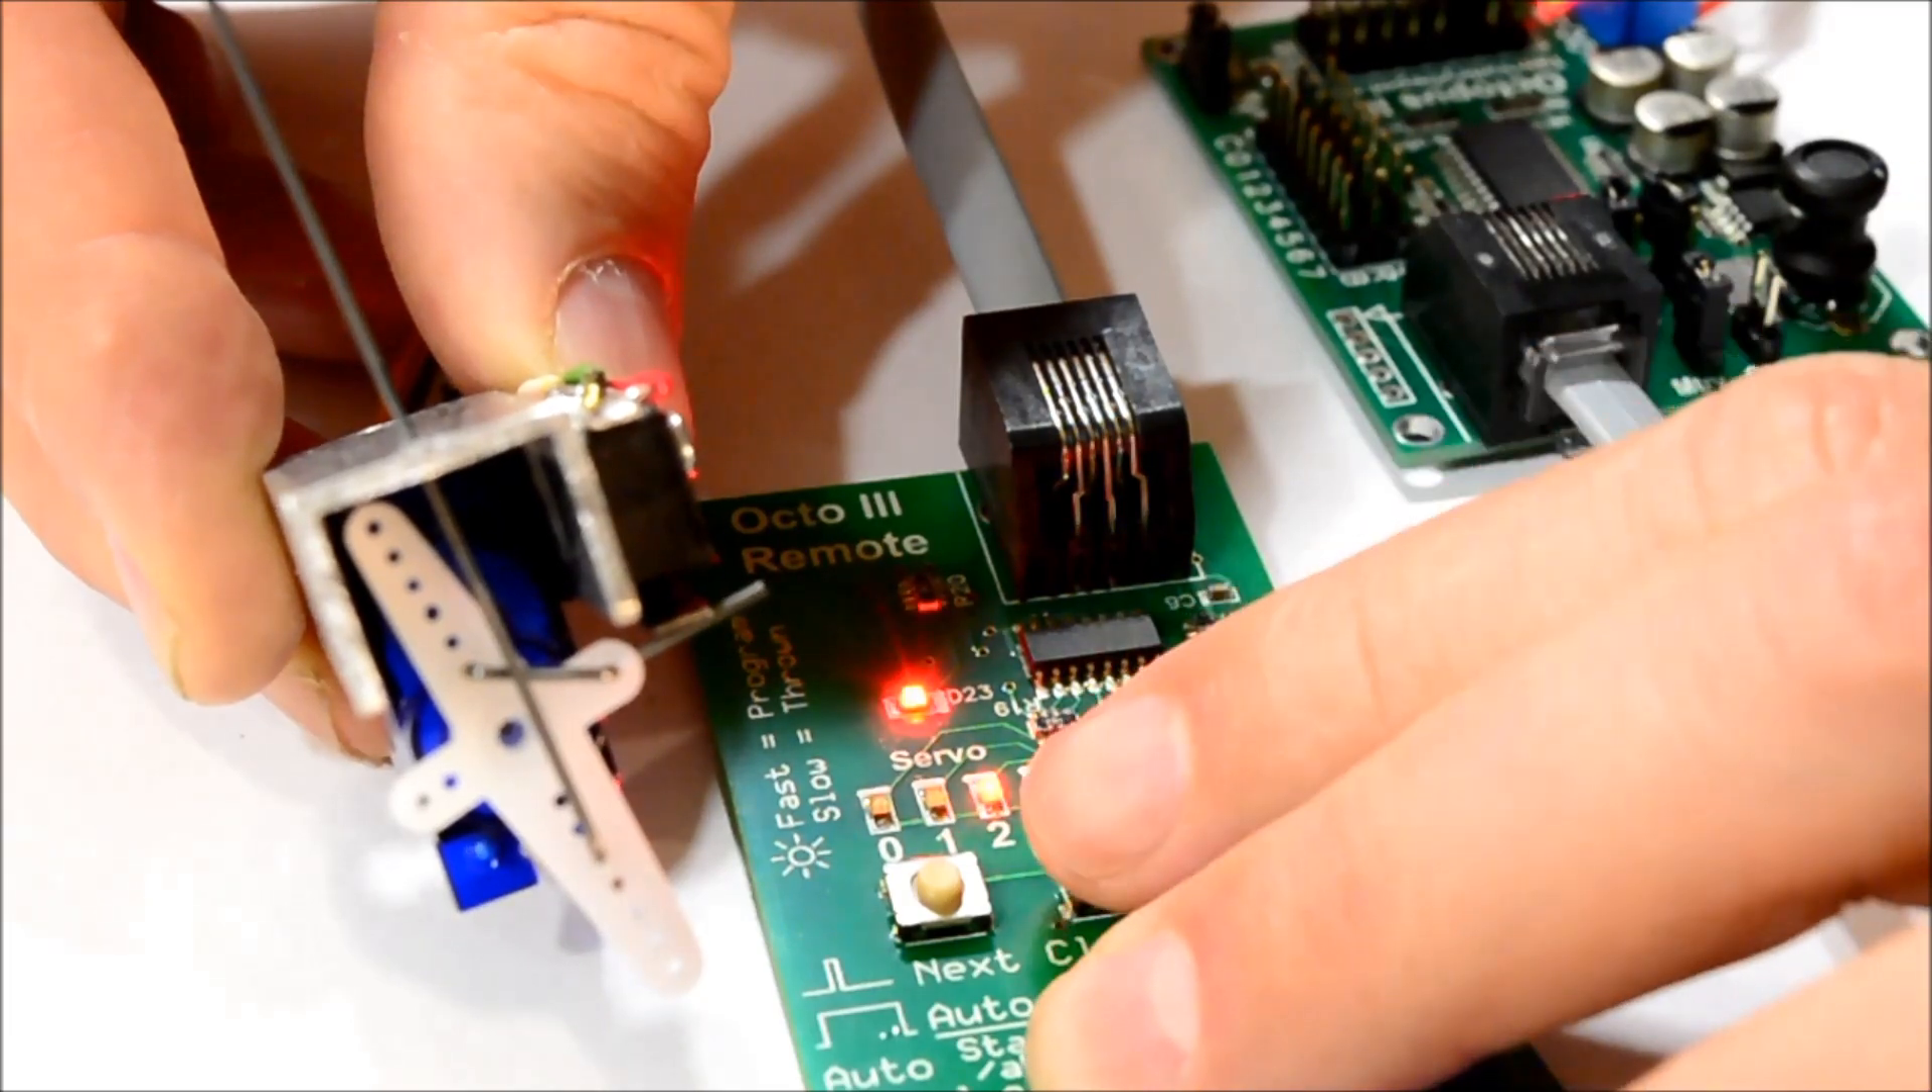Okay, now we have our servo reassembled into the bracket.